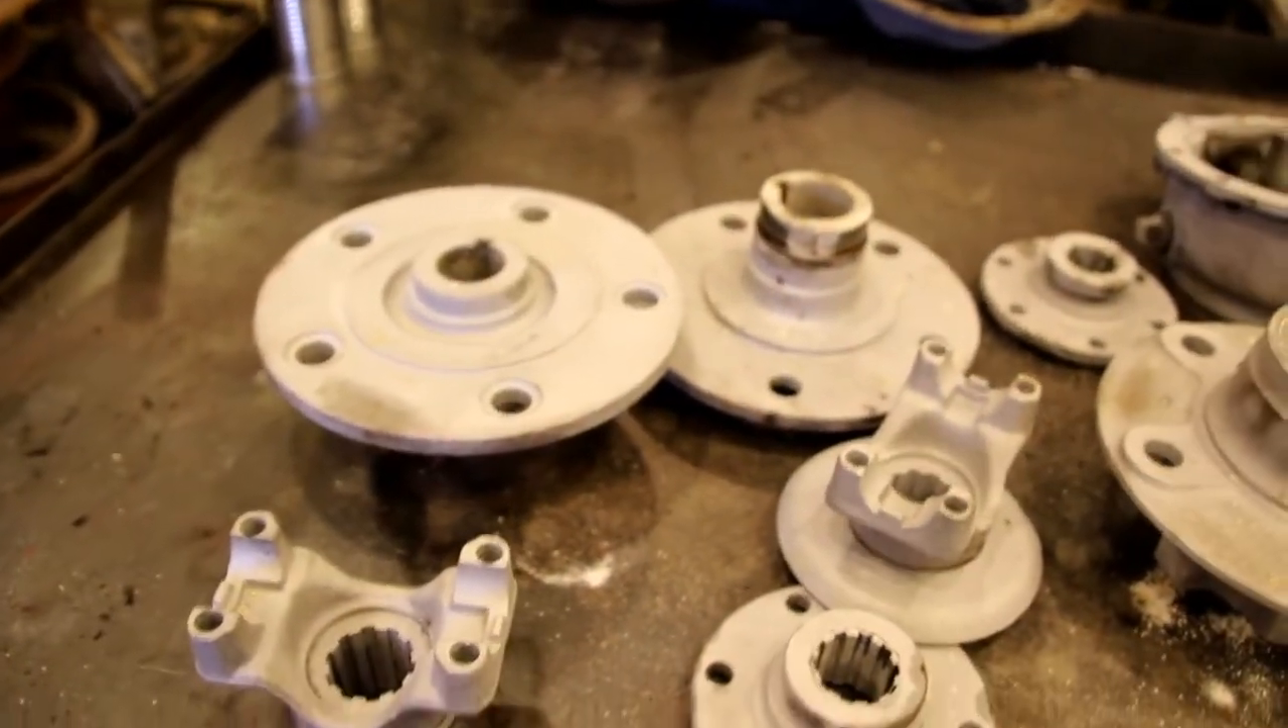The rear hubs we still got to press the studs in there.